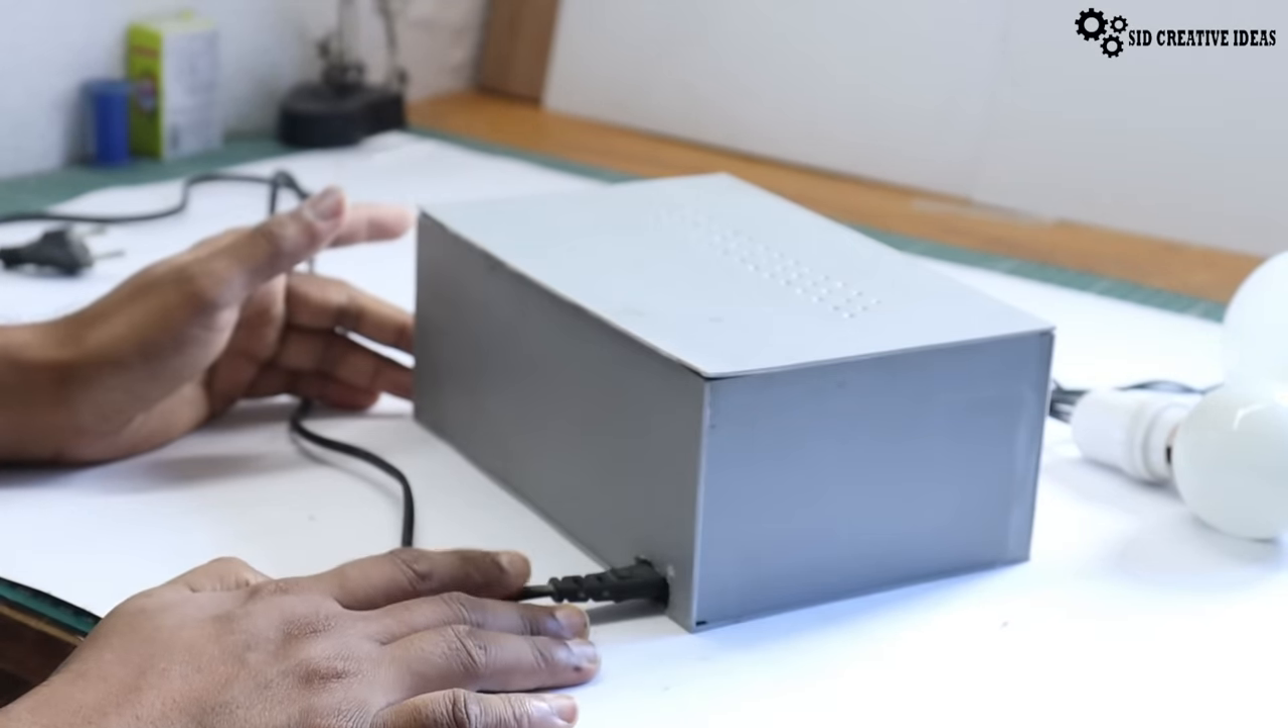तो पीछे की तरफ मैंने plug लगा दिया है।